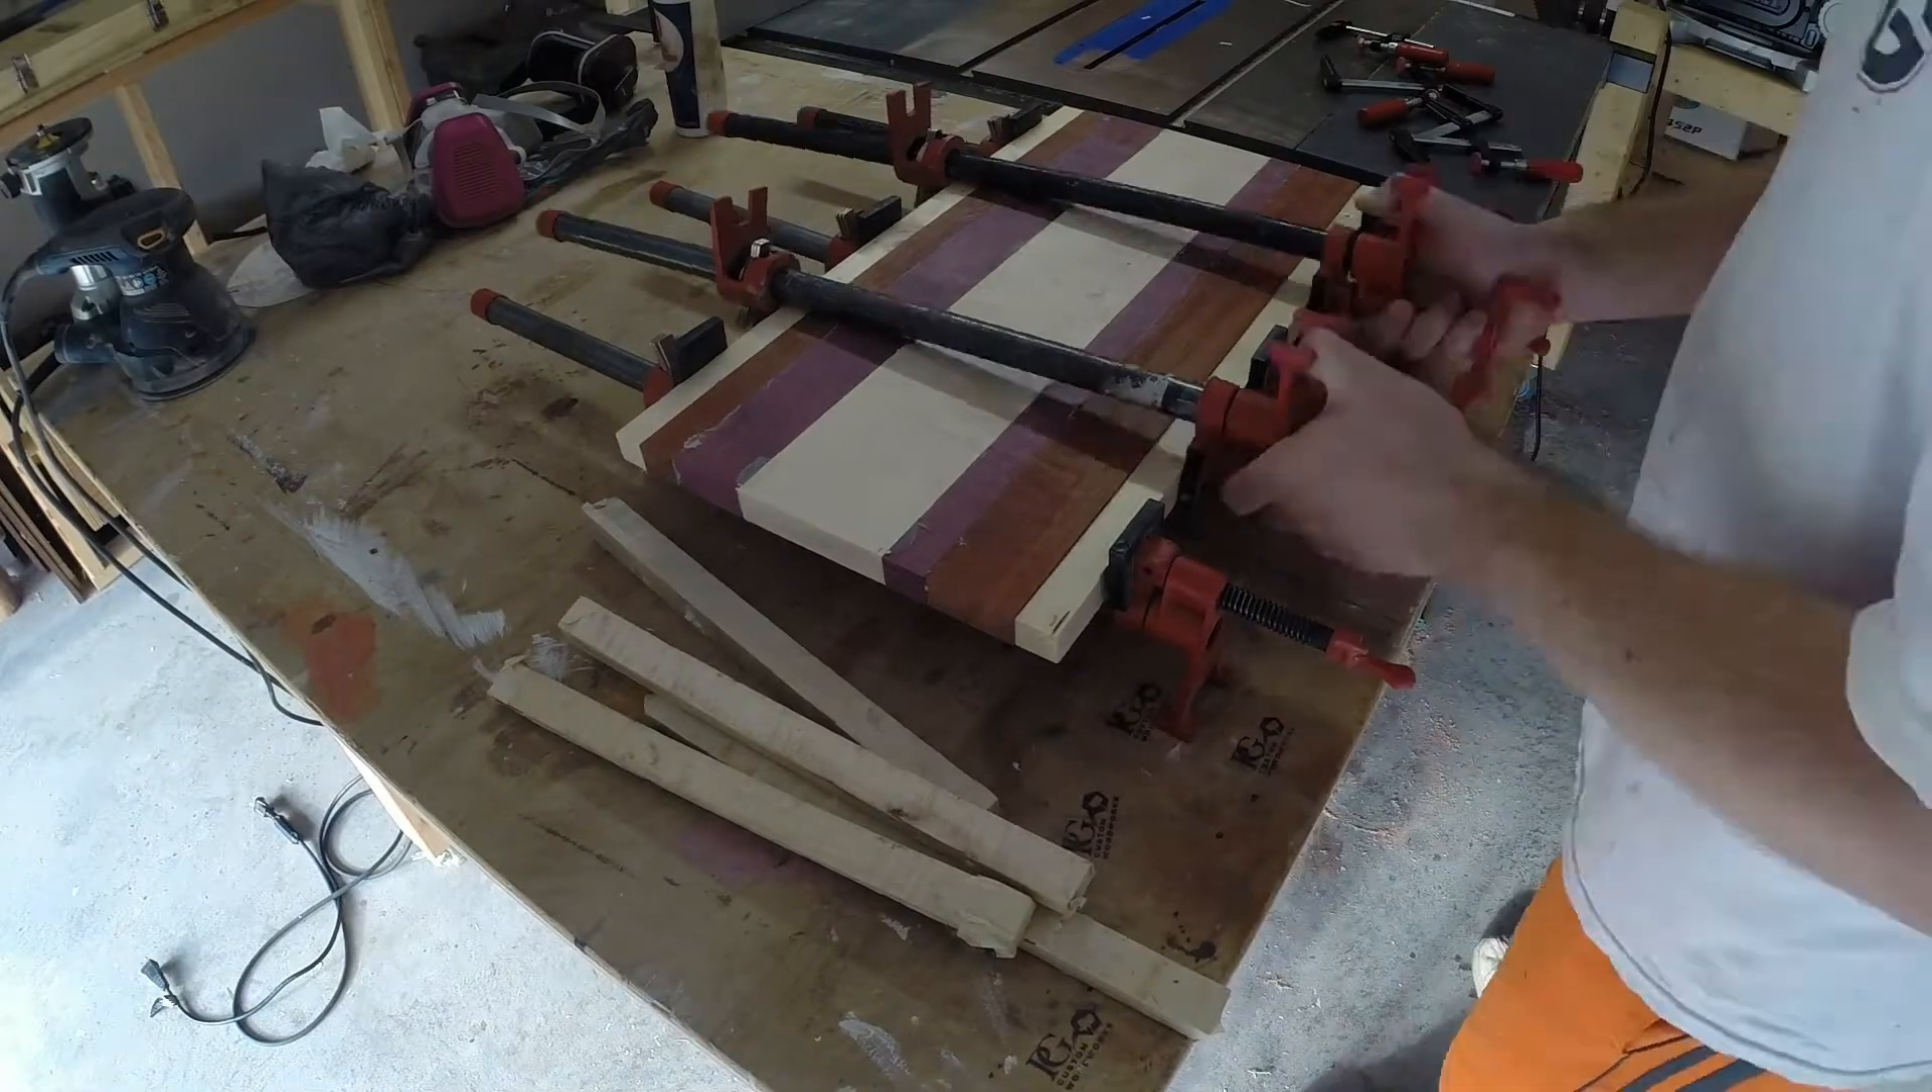This is what the panel looks like all glued up.